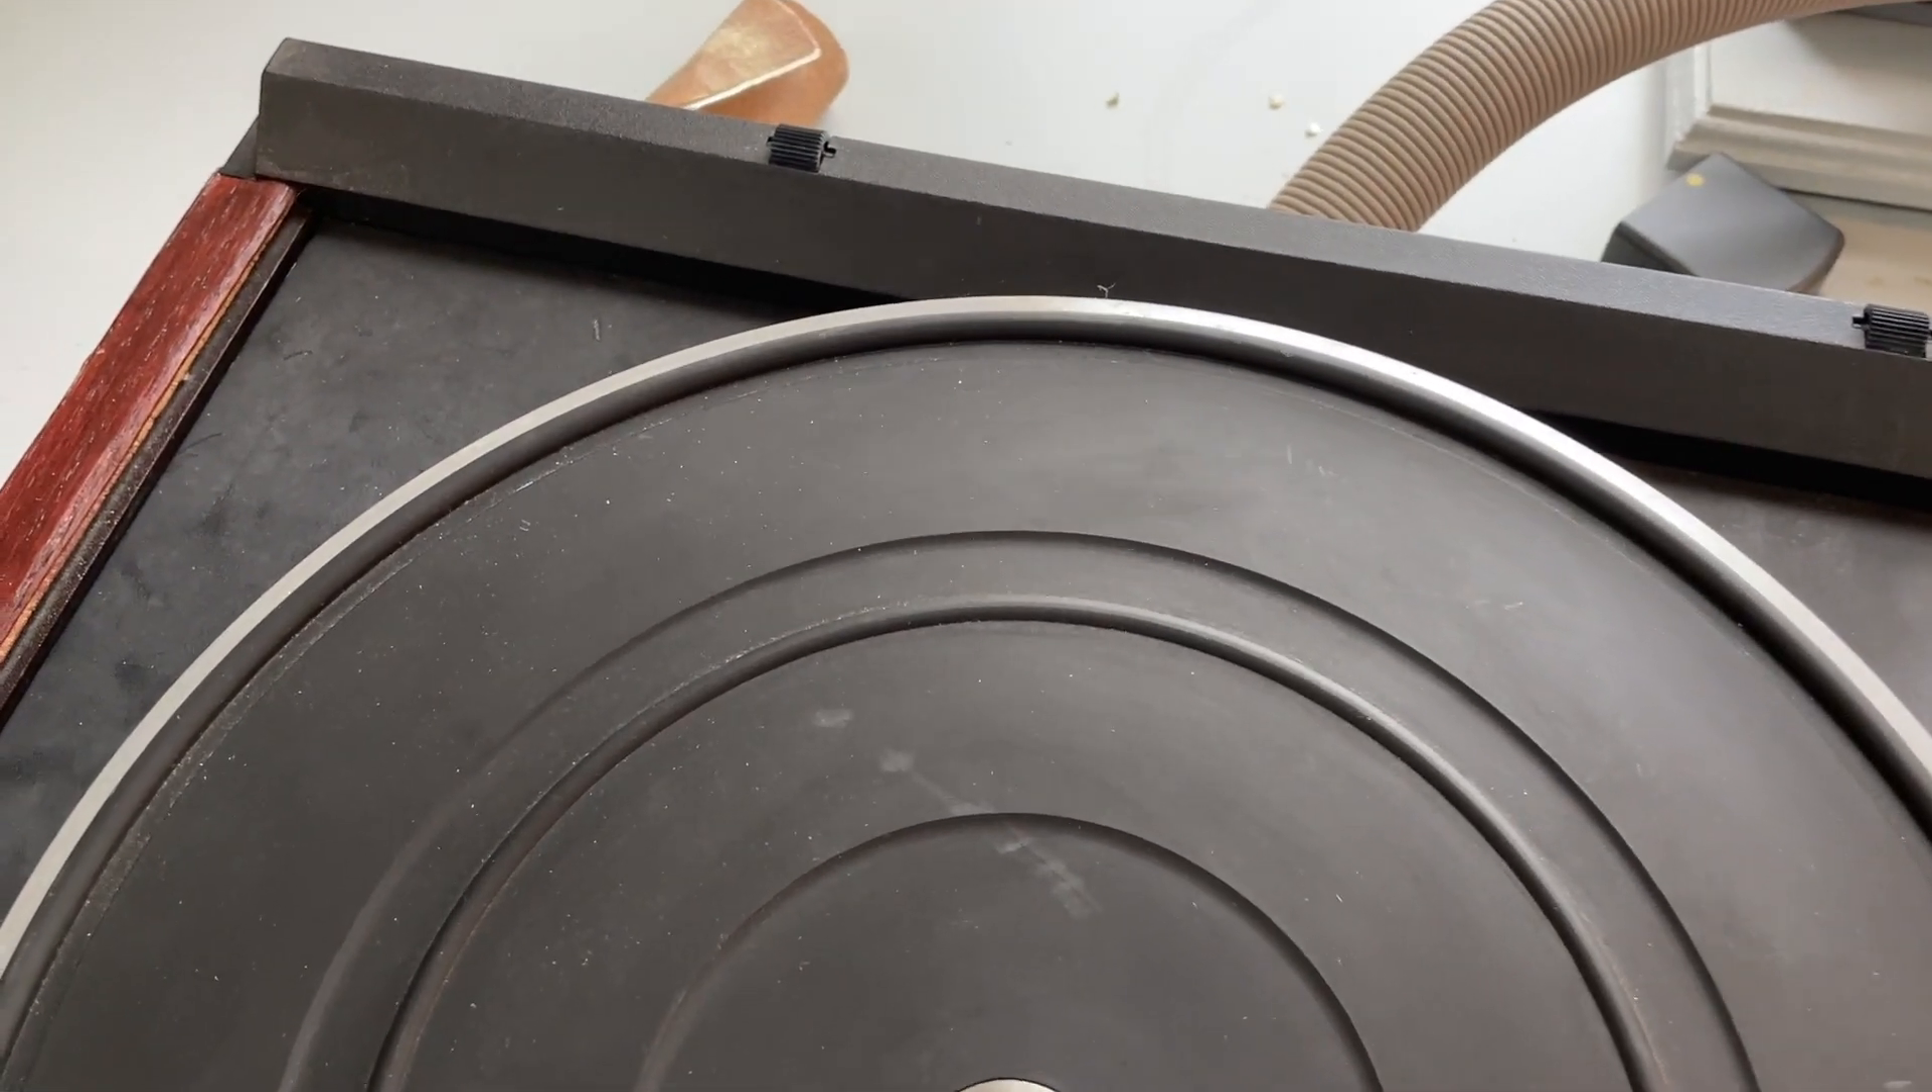Okay here it is with the uh platter installed and um I'll add the VPI wand which goes in here like there's a spring.